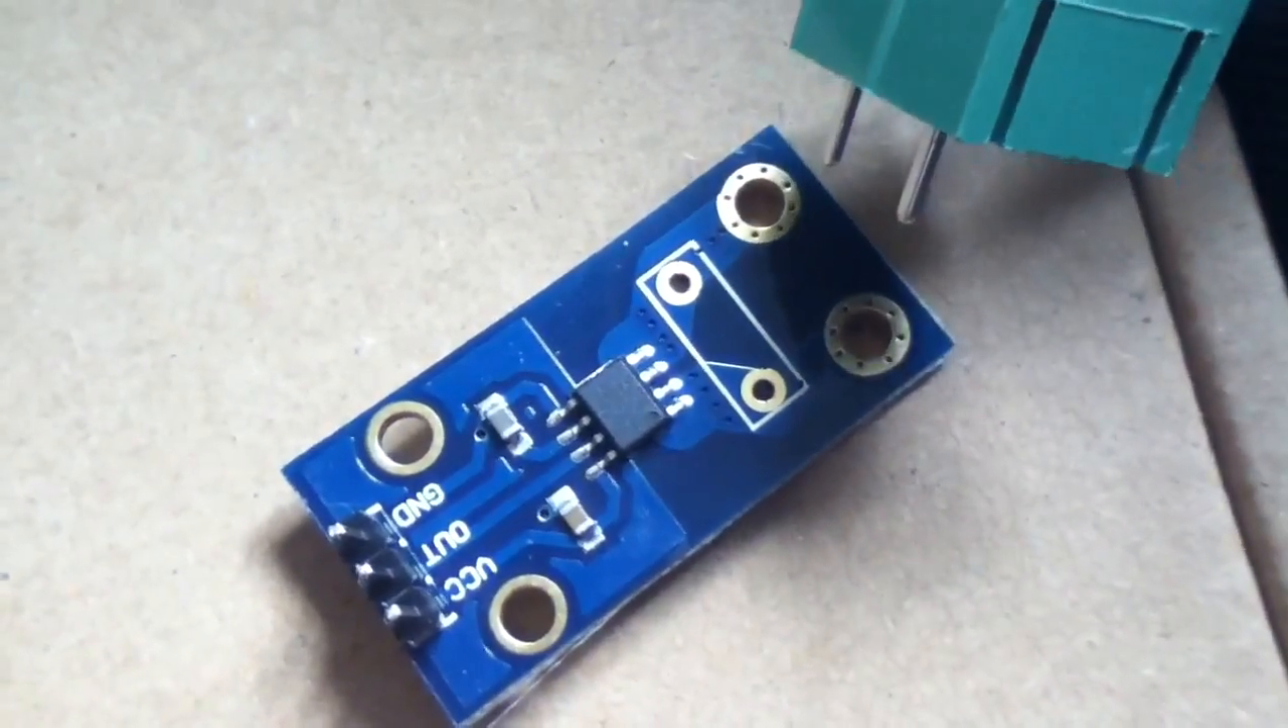But fortunately the supplier of this board has very kindly not soldered the connector in.